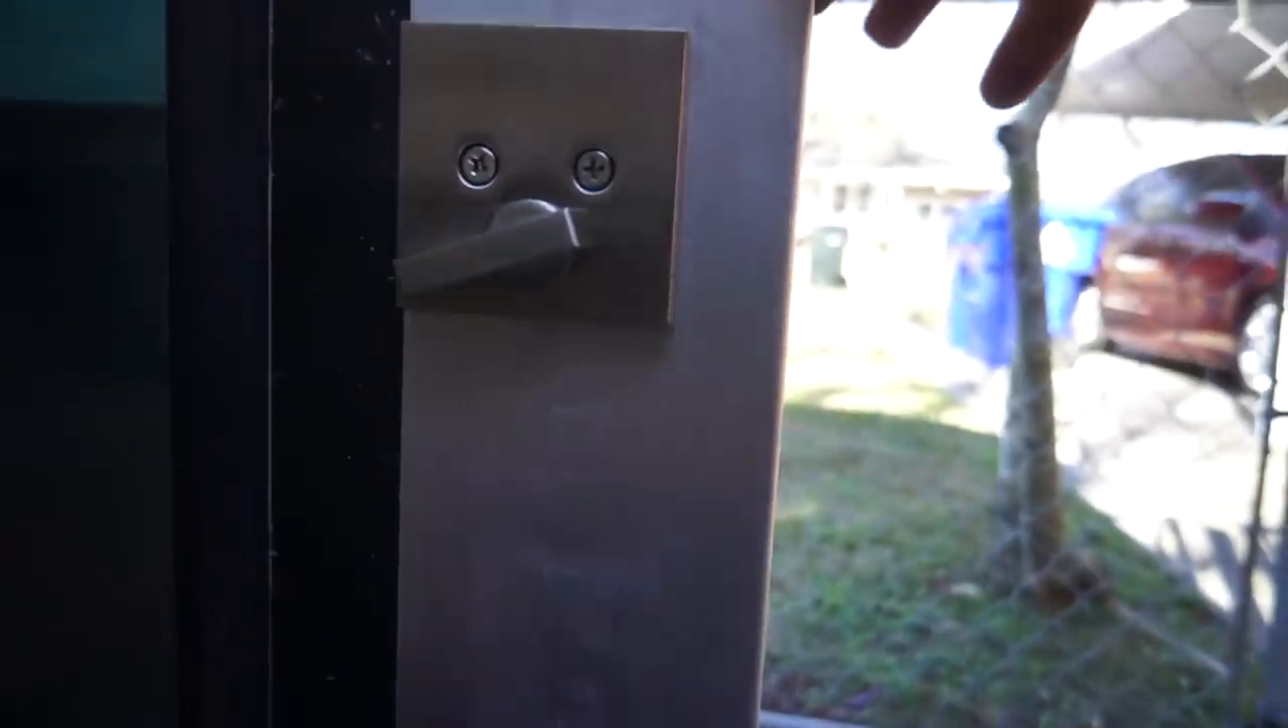I got this lock set in here.